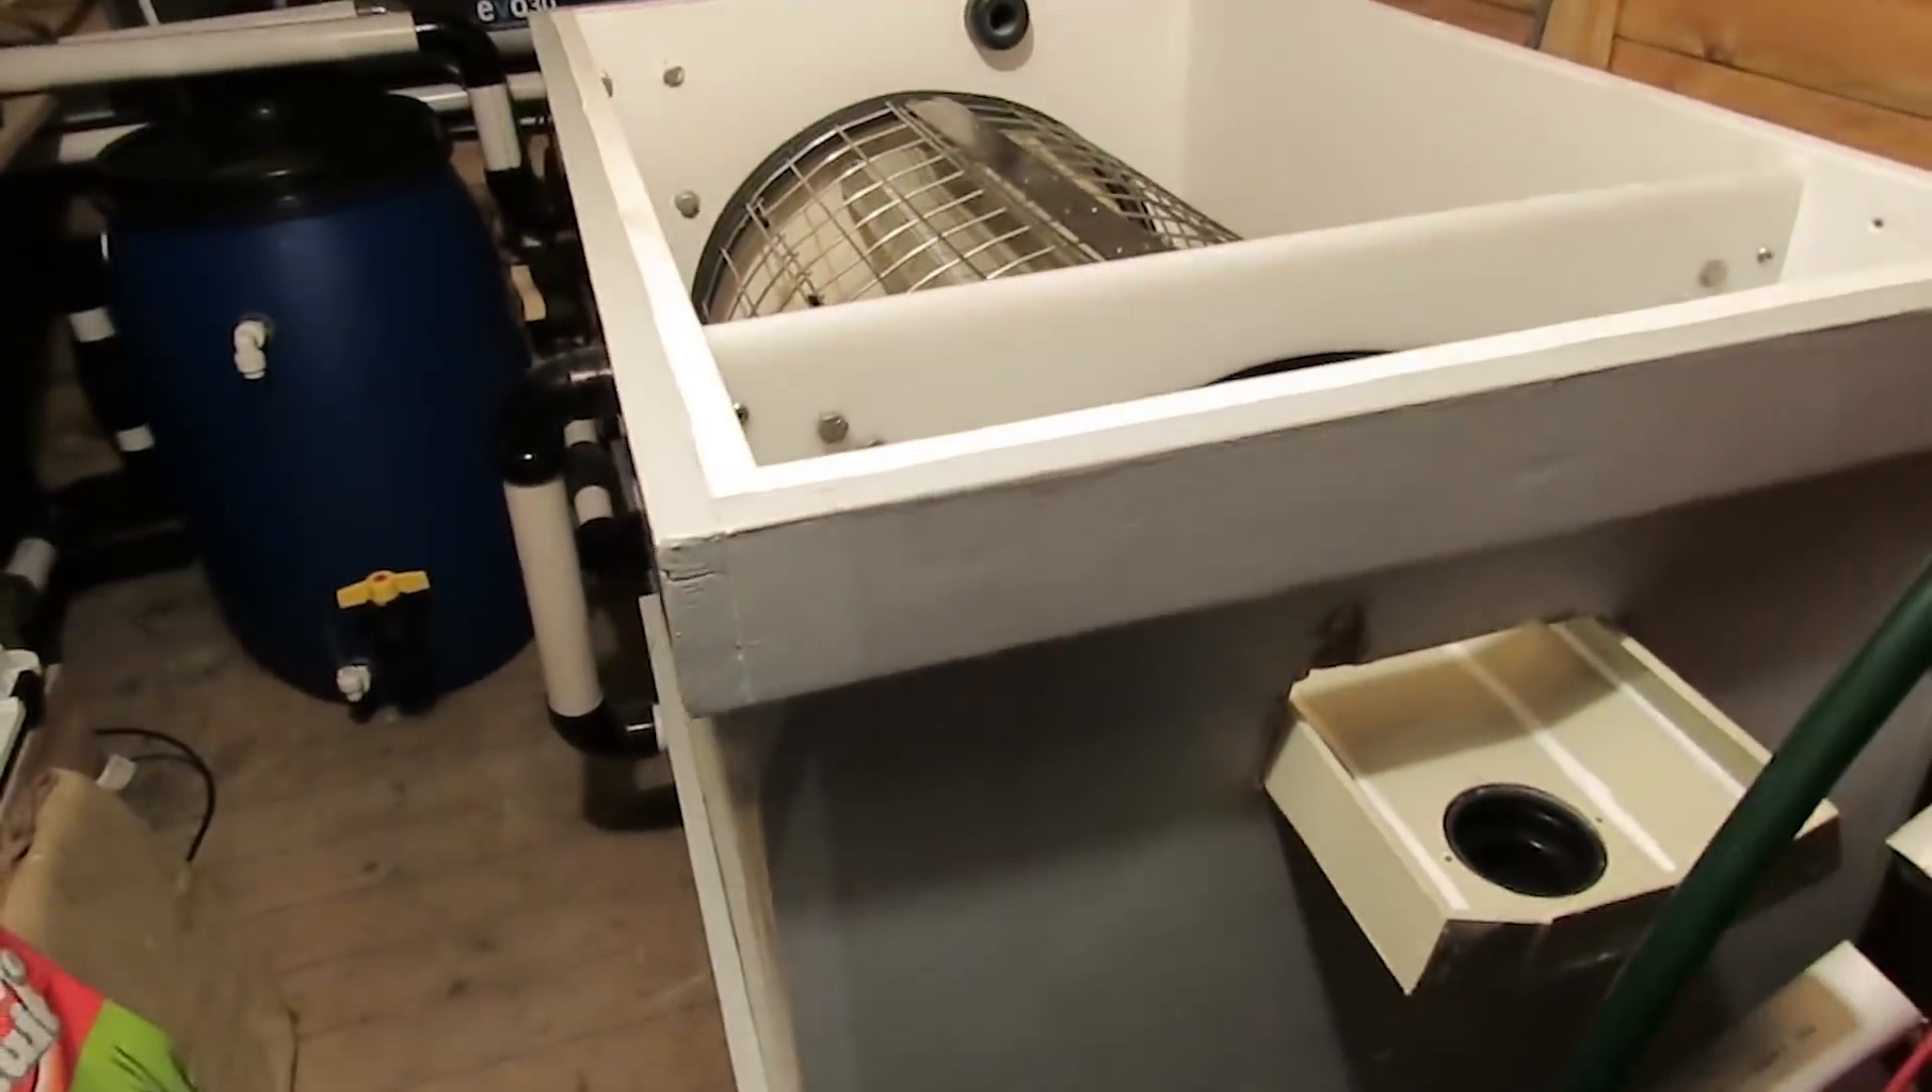The partition wall's in and fixed.